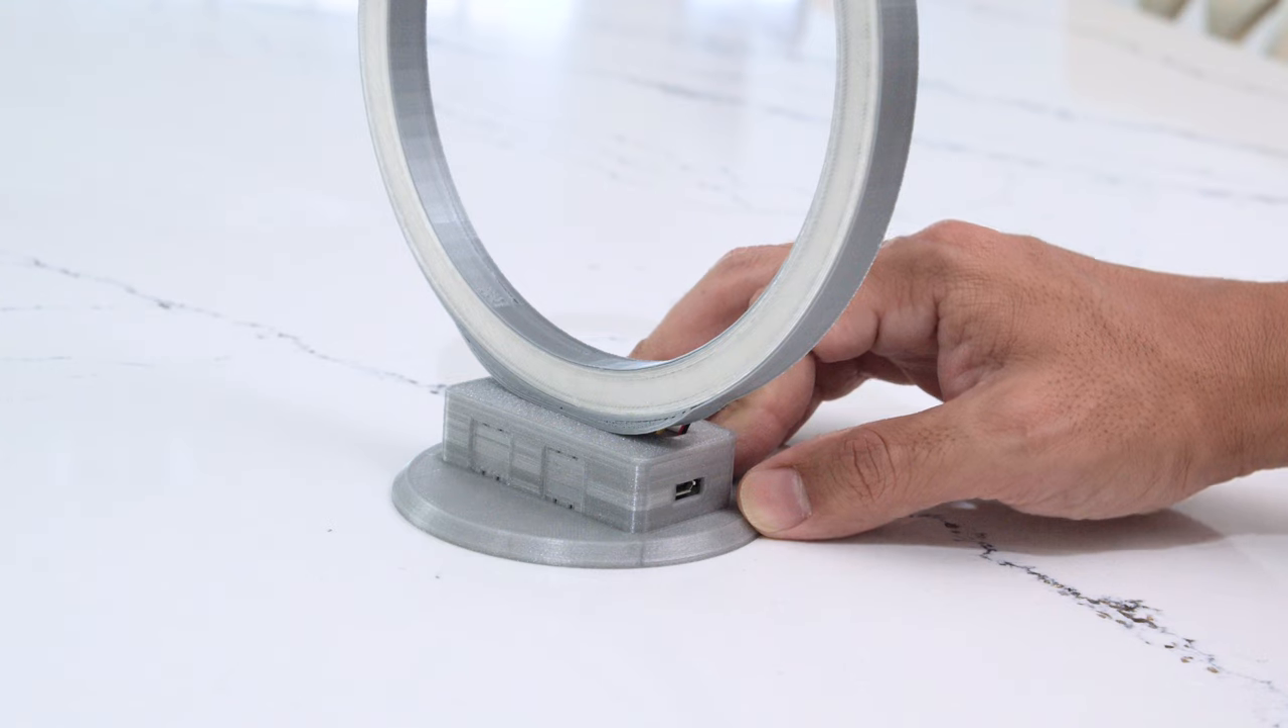An additional base is fitted under the 3d printed case for added stability.